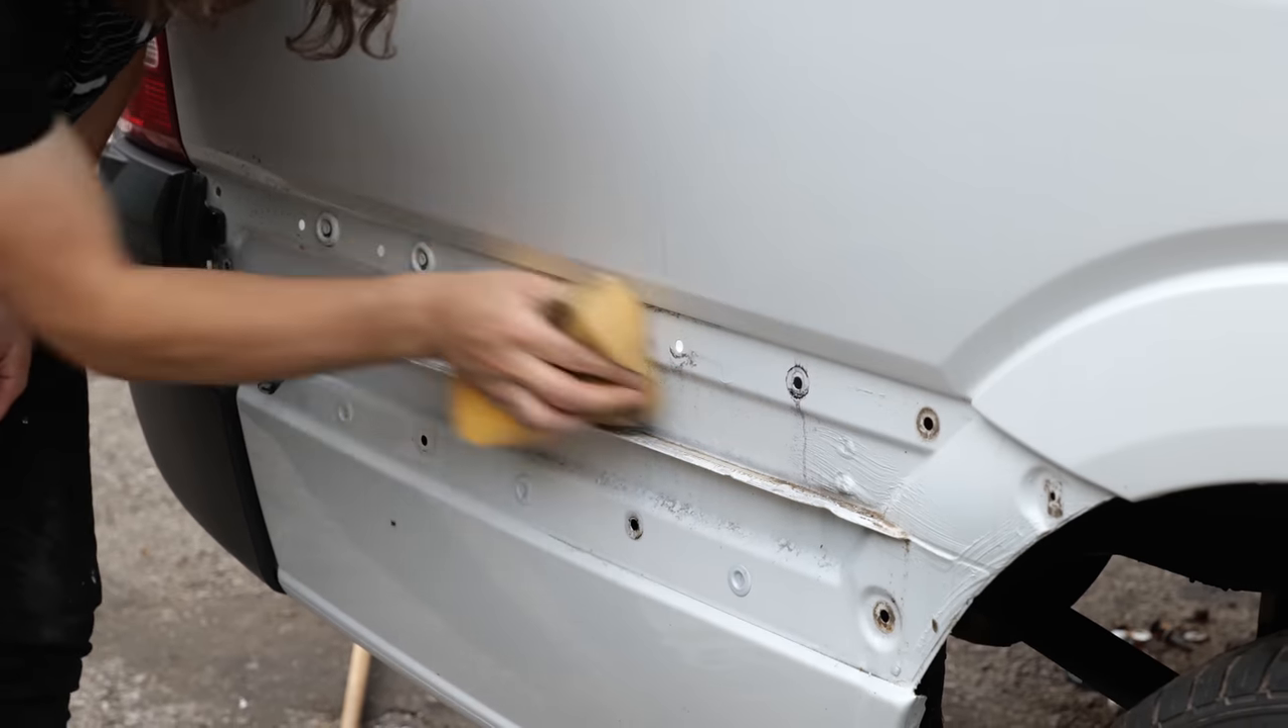As you can see I've removed the trim from the side of the van.